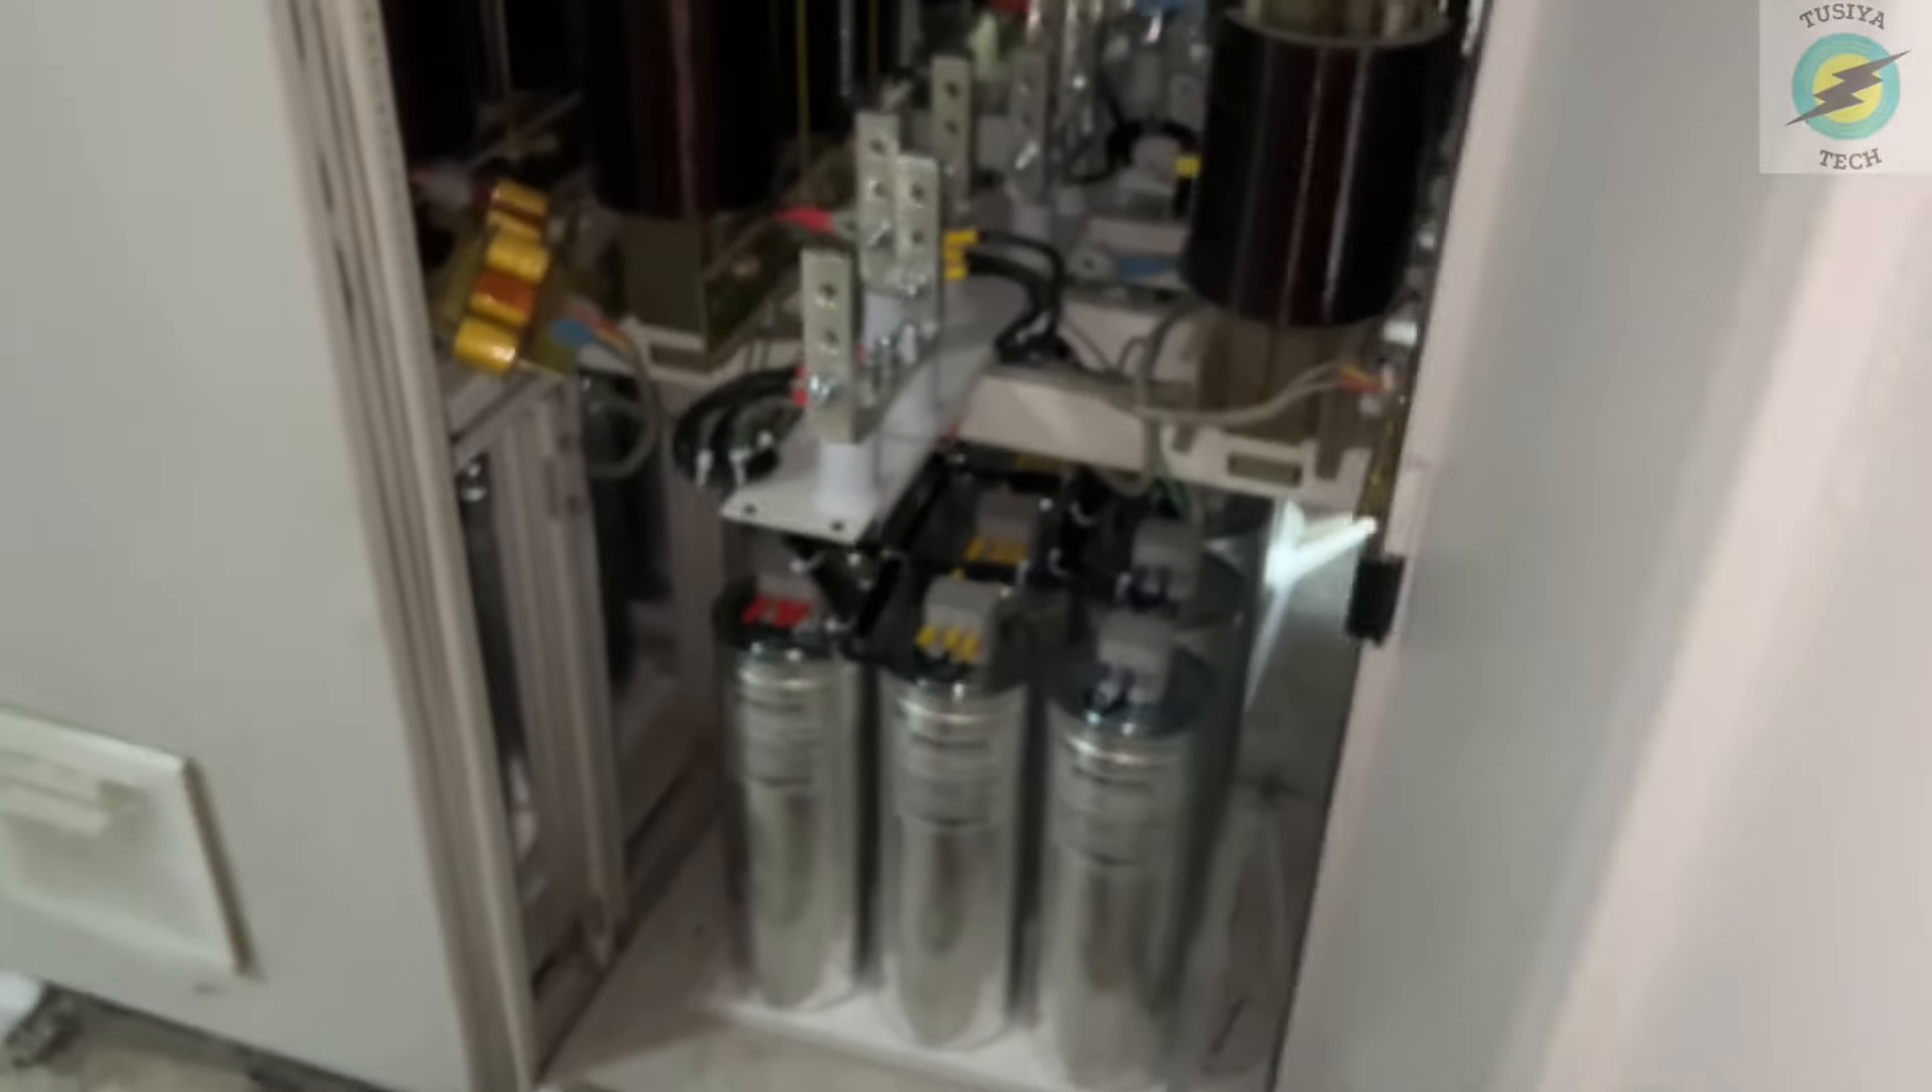इसमें कैपेस्टर बैंक लग भी चुका है और उपर आपको बस बार दिख रहें।